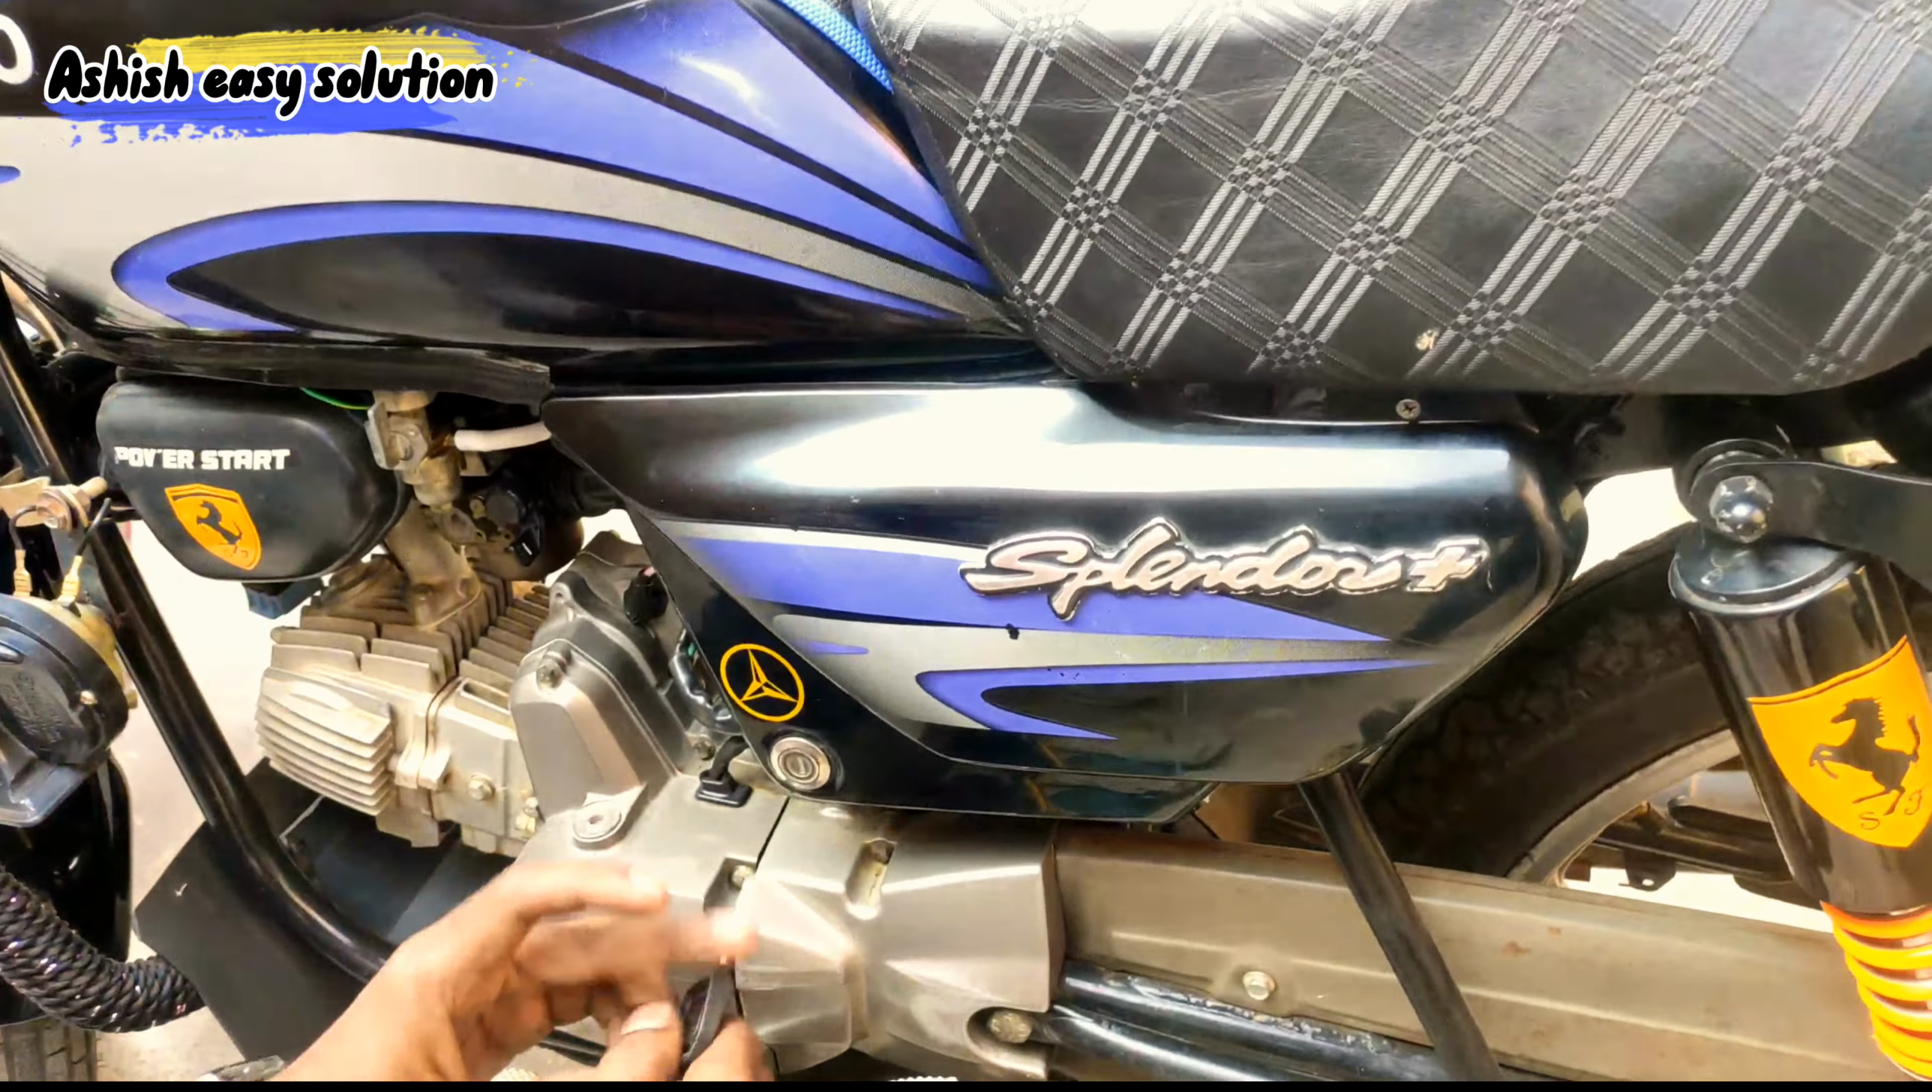दोस्तो ये देख सकते हो ये panel हमने लगा दिए हैं।